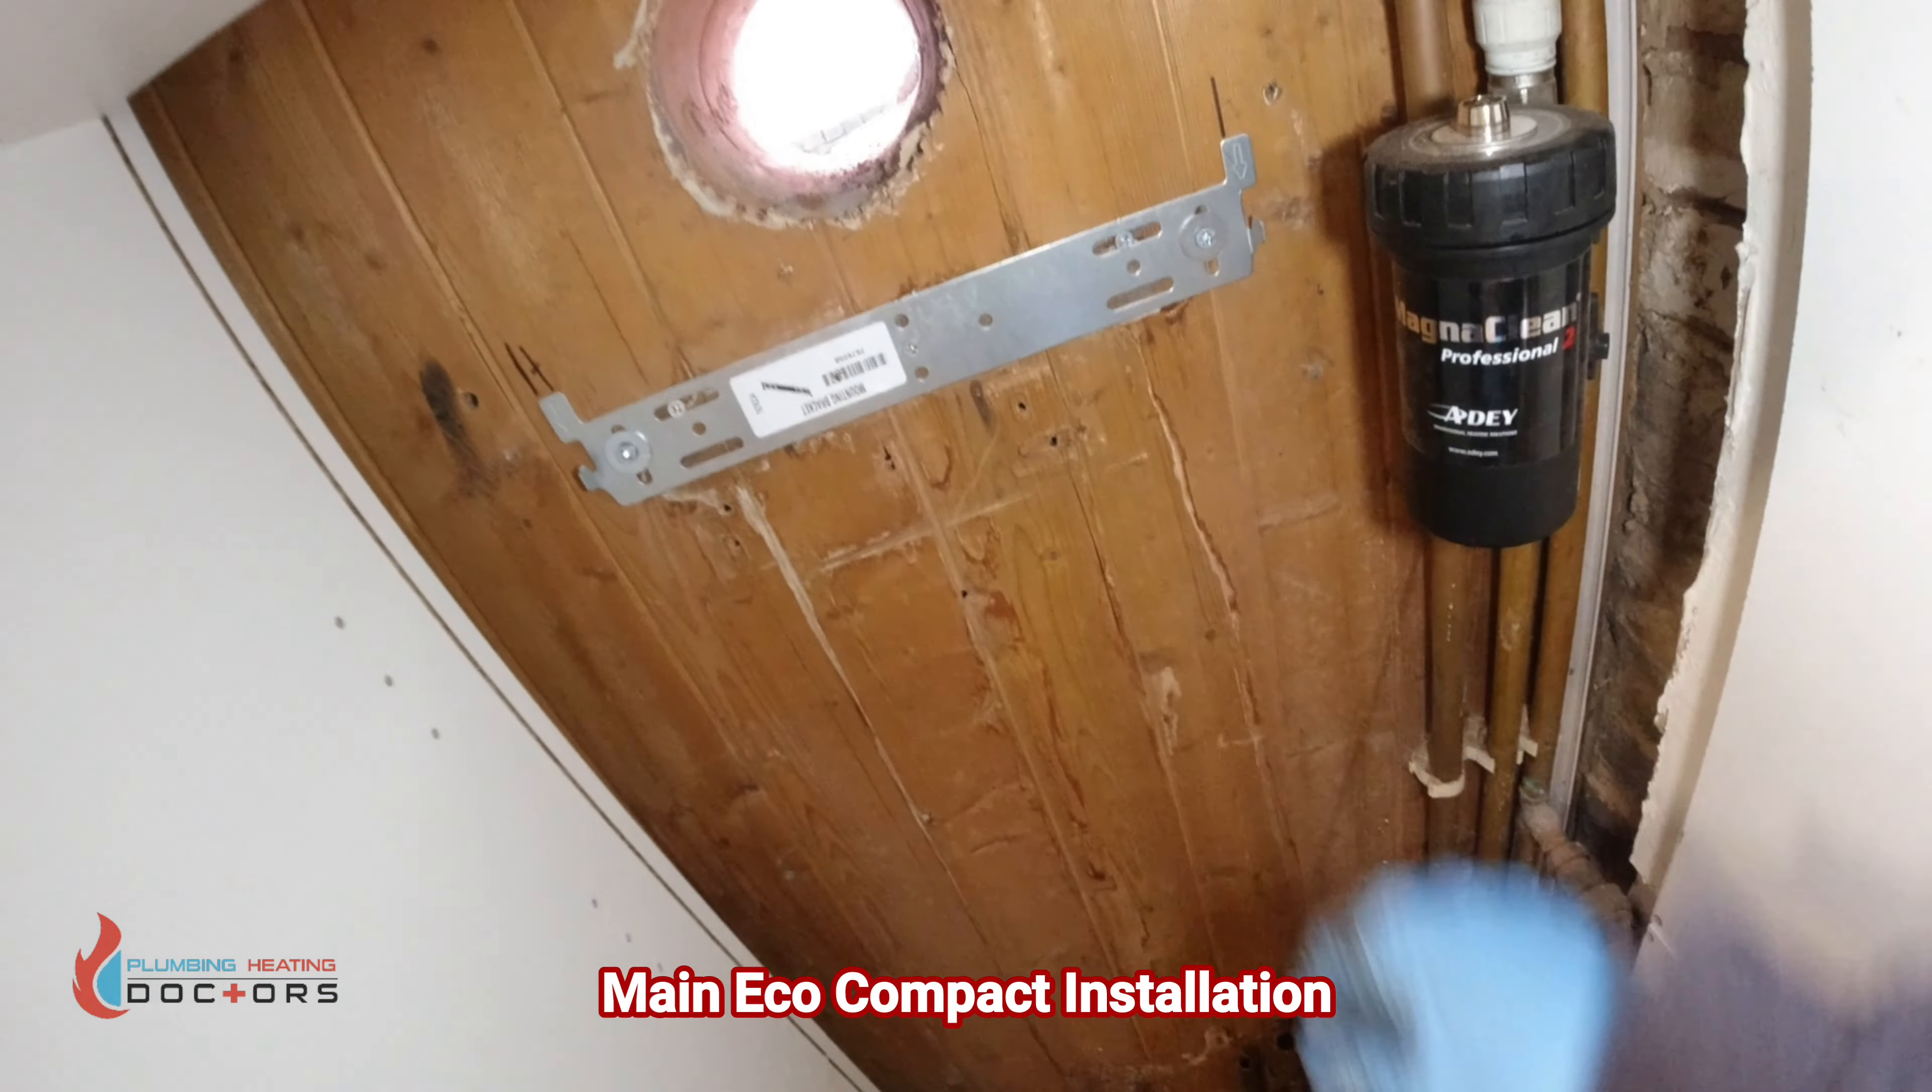The brackets now have been hung.